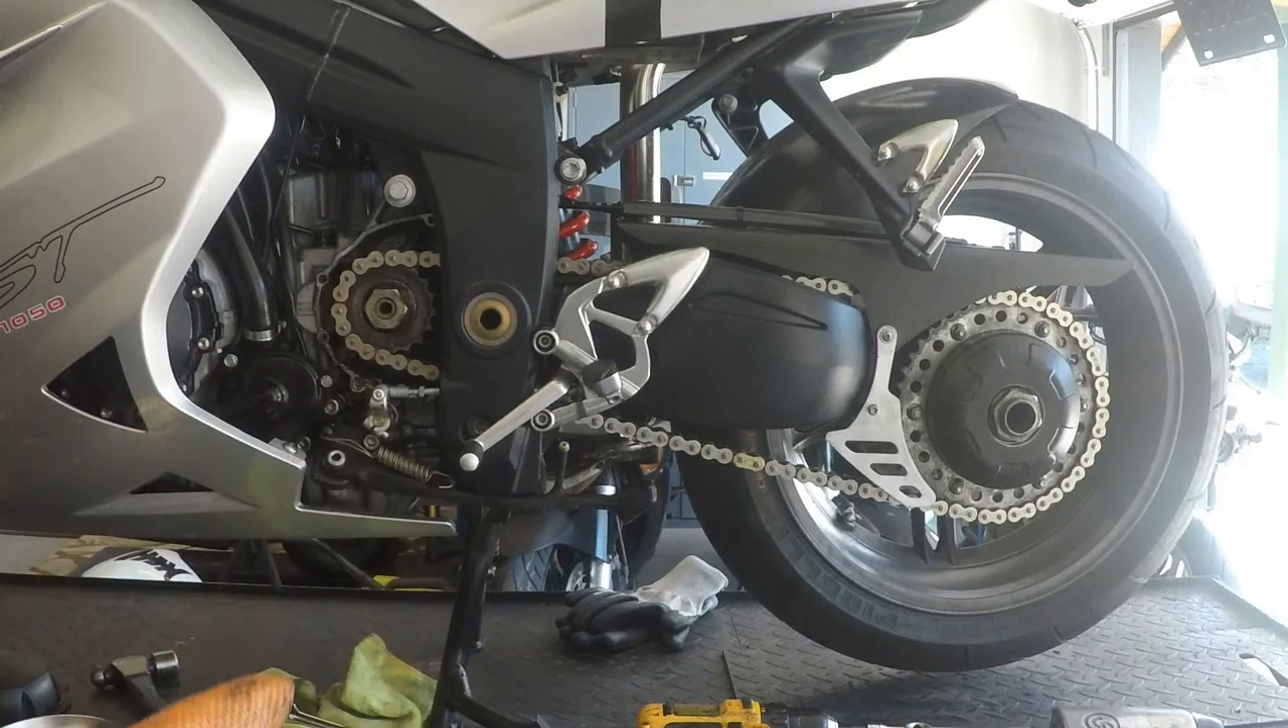So I've already removed the front sprocket cover in the case of this bike.